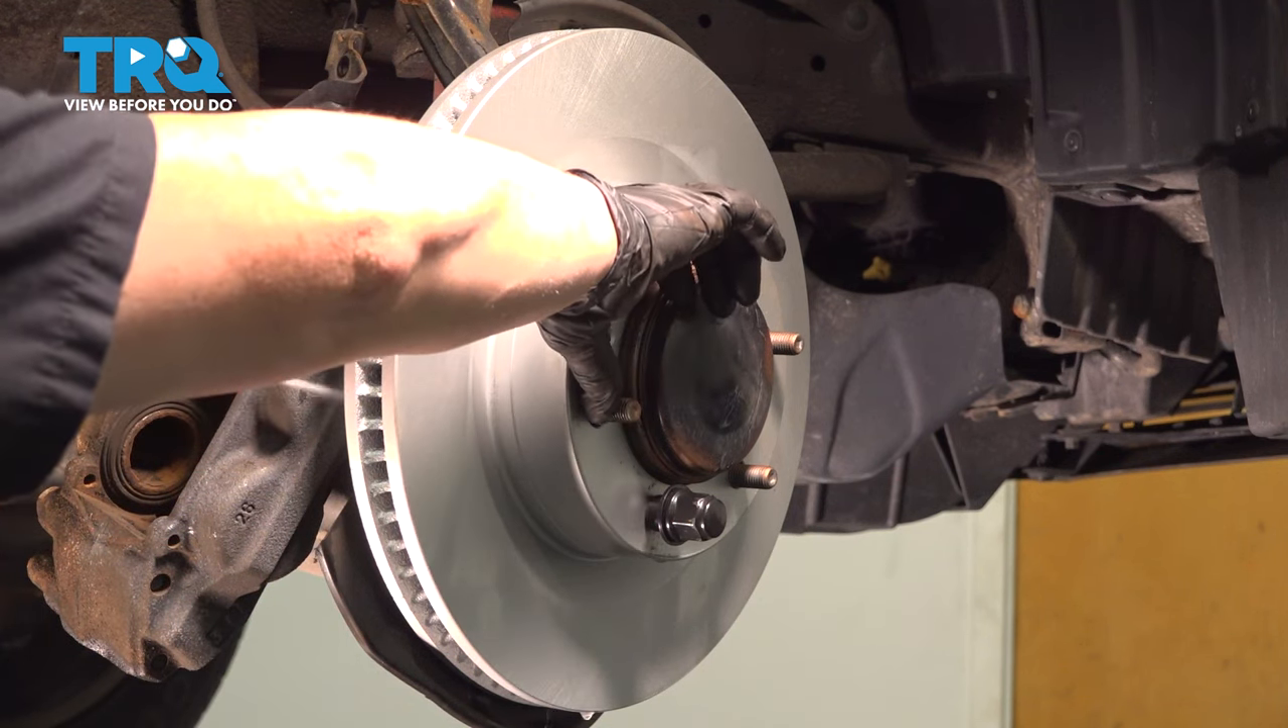So now the rotor is in place, and I'm going to clean the surface.